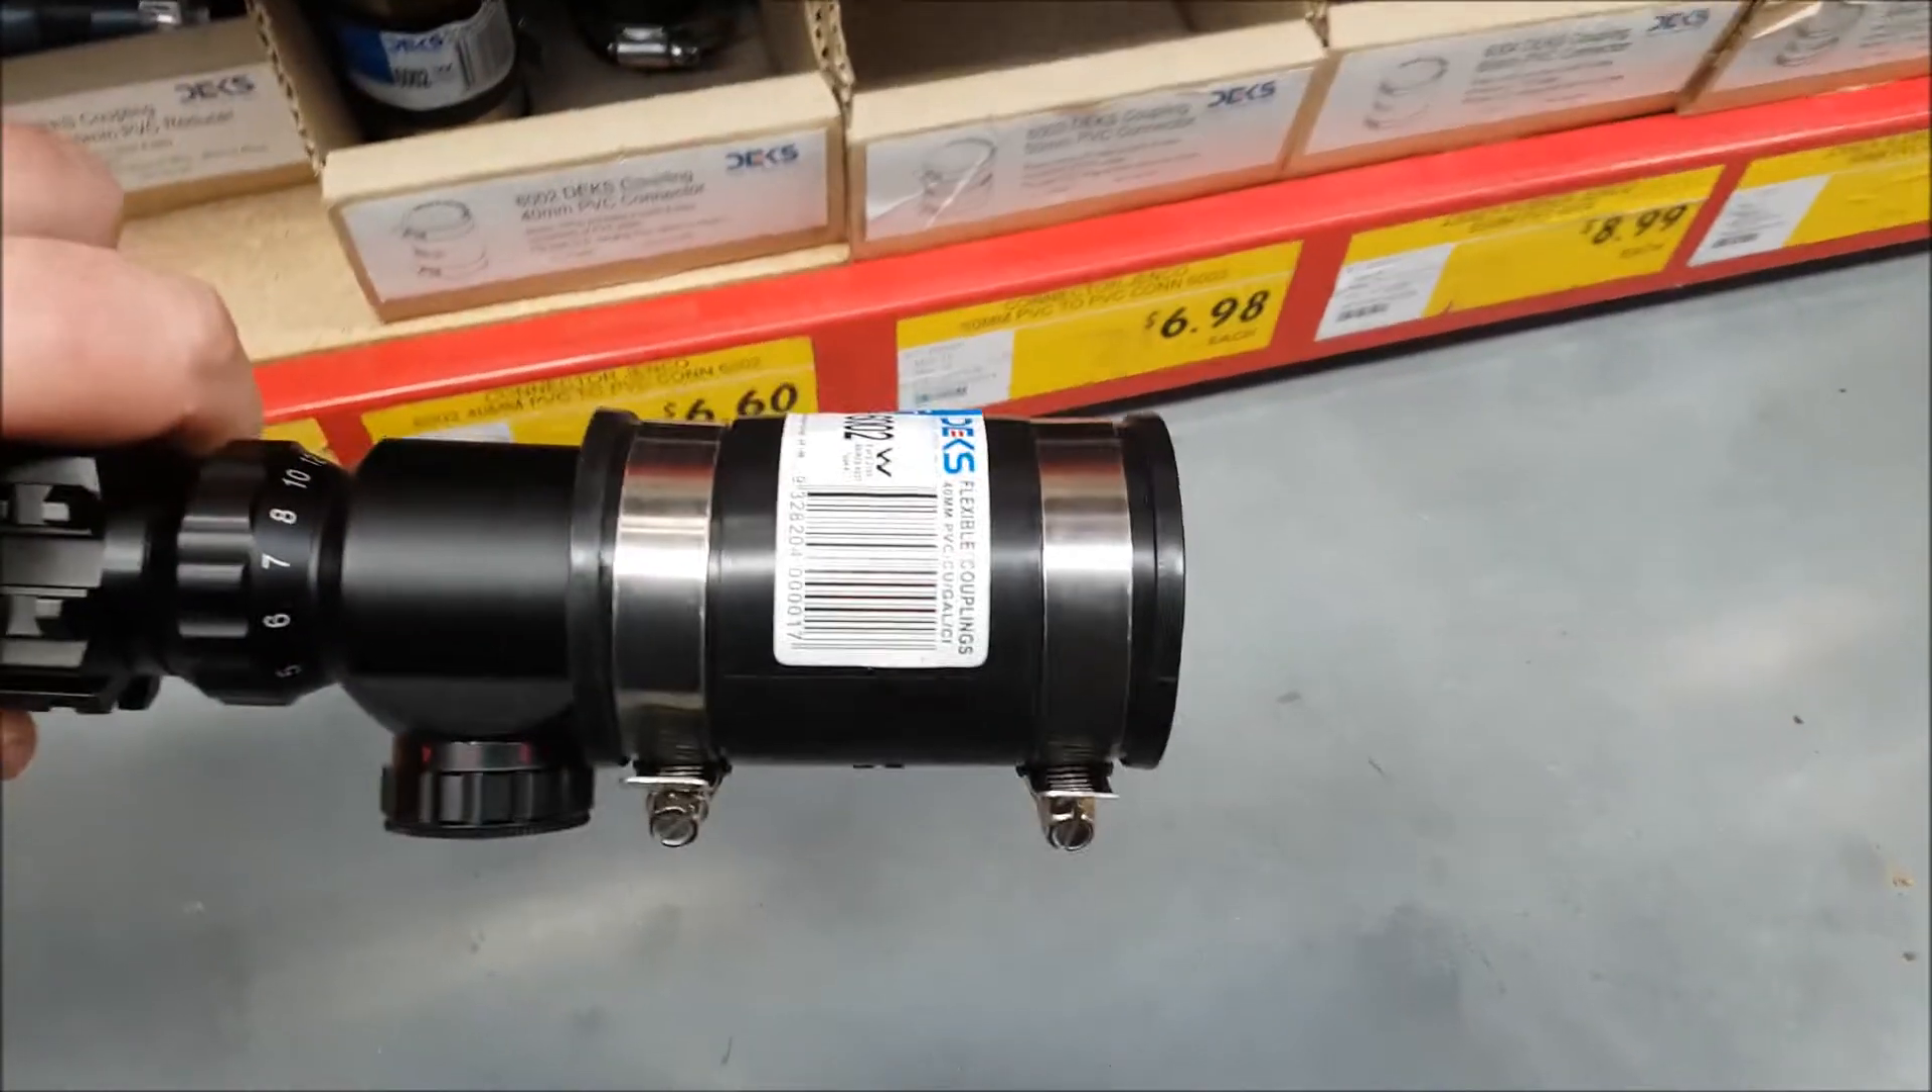It's a rubber hose section, 40mm with a hose clamp and basically that will fit over the end of the scope snugly. Okay, so as you can see it fits on there nicely.